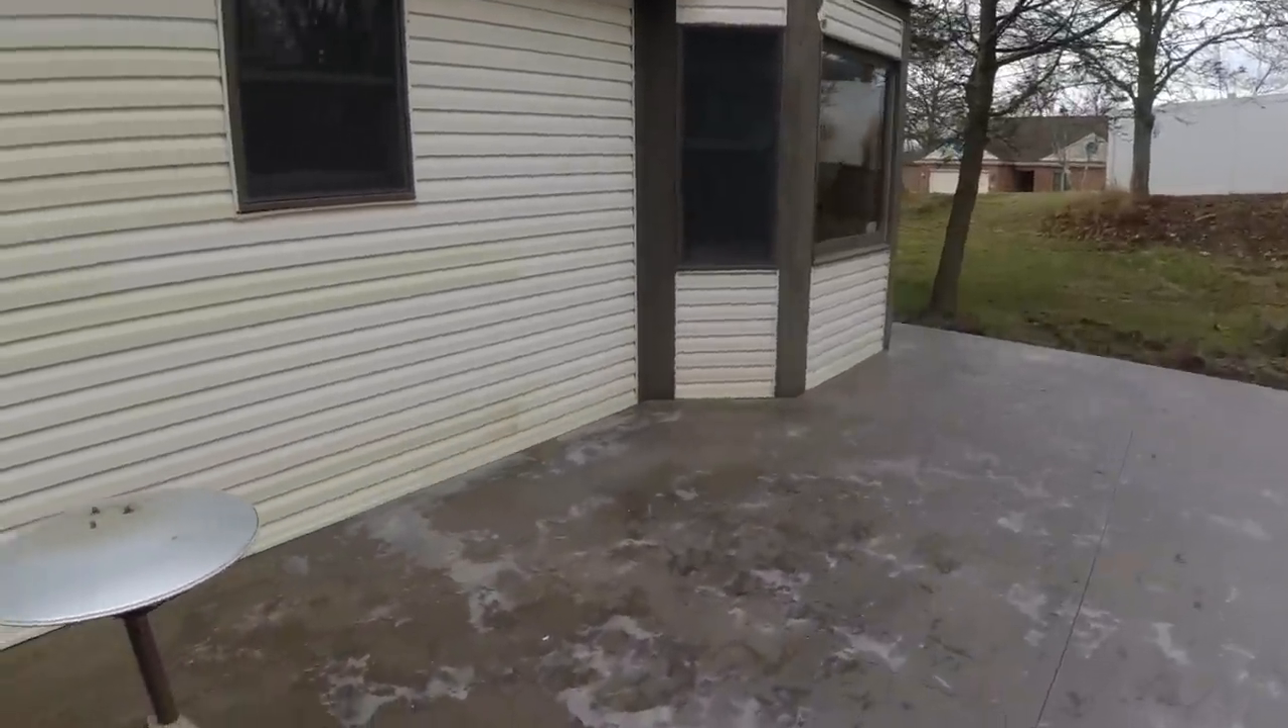Okay, this is a wrap. I just got done putting the siding back on.